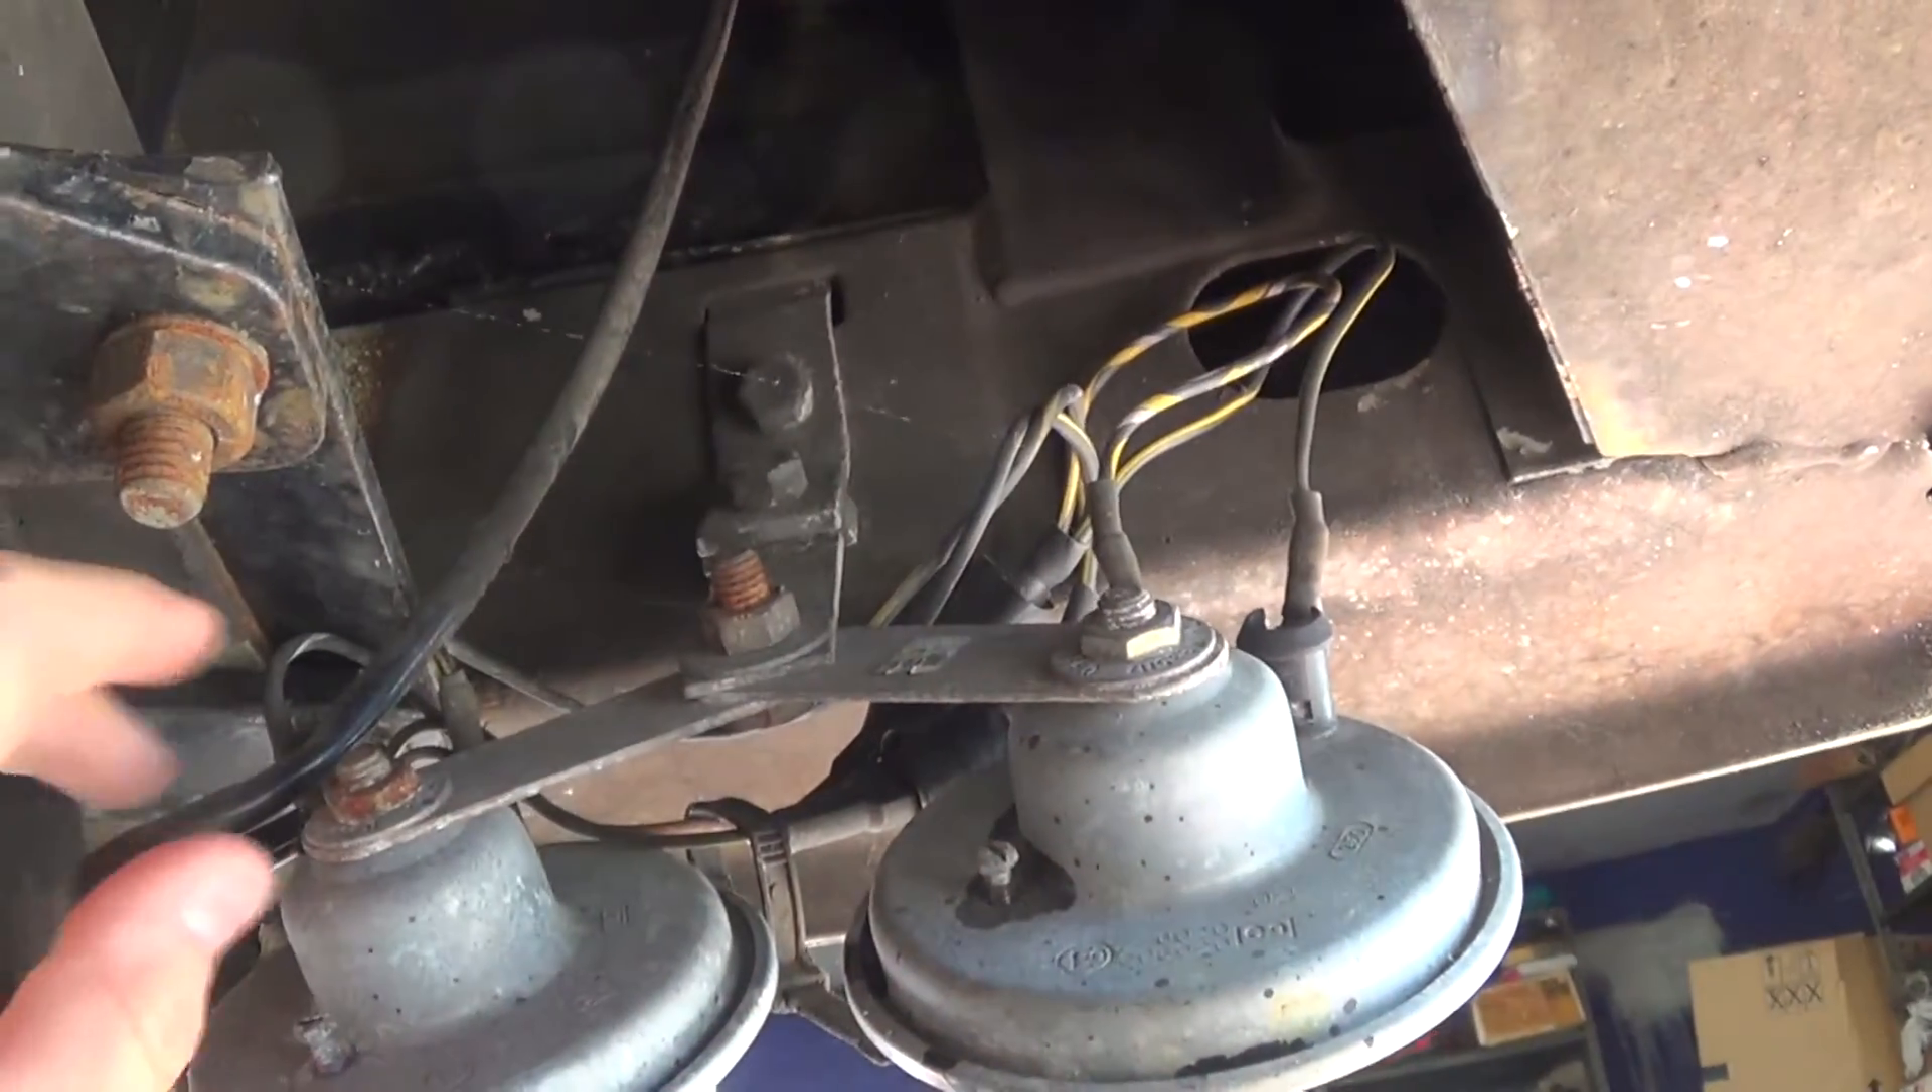Here you can see the dual tone horn hooked up to the original bracket.